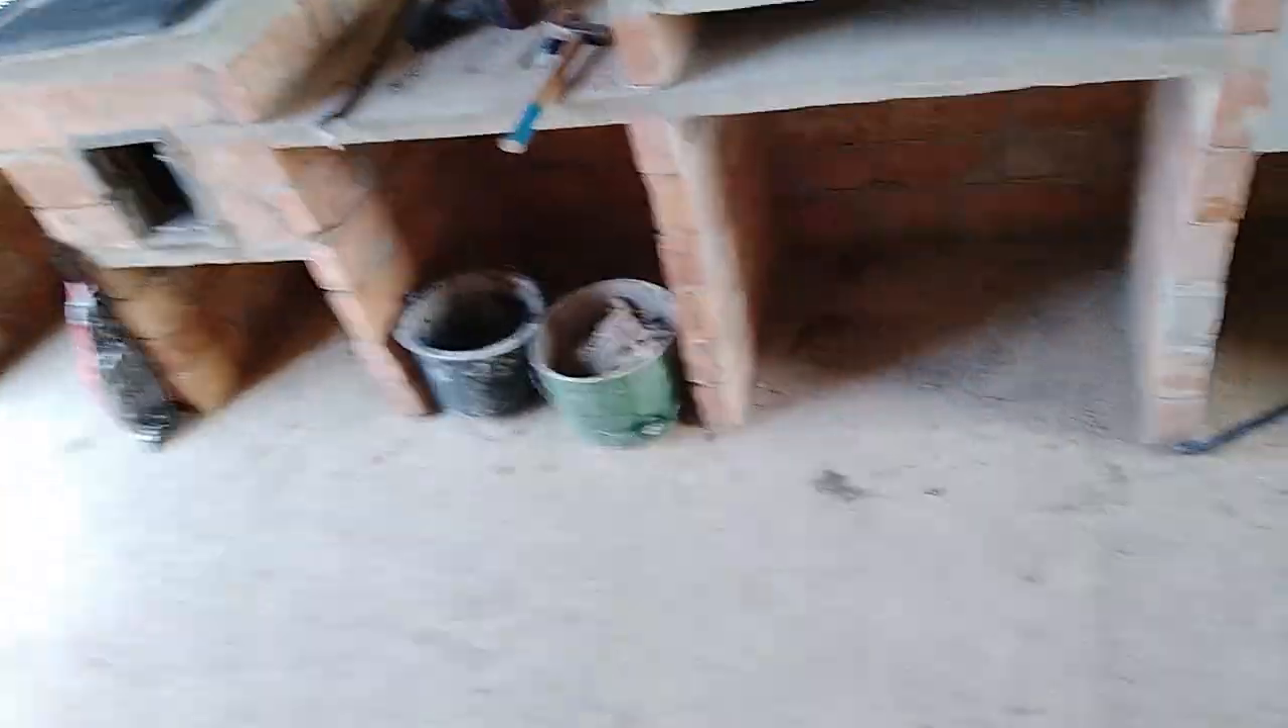So, yes, that is the completed barbecue done. Isn't that wonderful? There are a few more things to be done, like wooden doors all along the base to make everything good and a coat of paint.